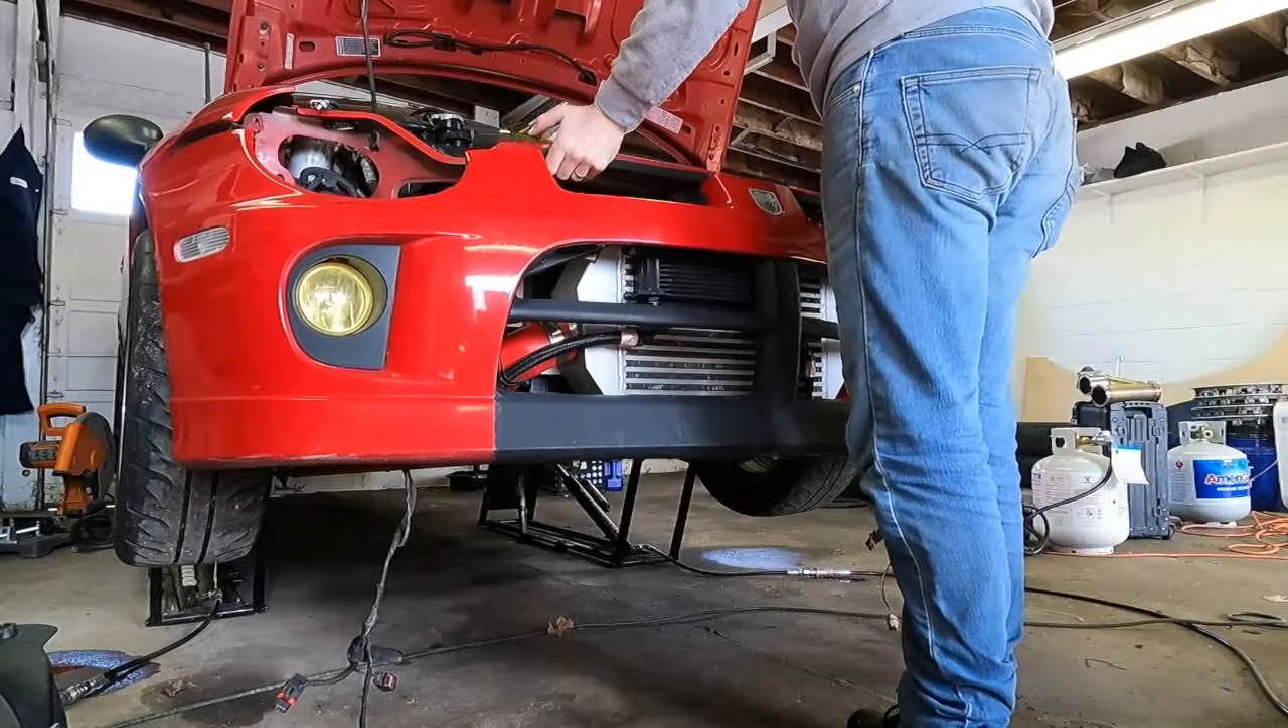All right, so we got the bumper back on the car.